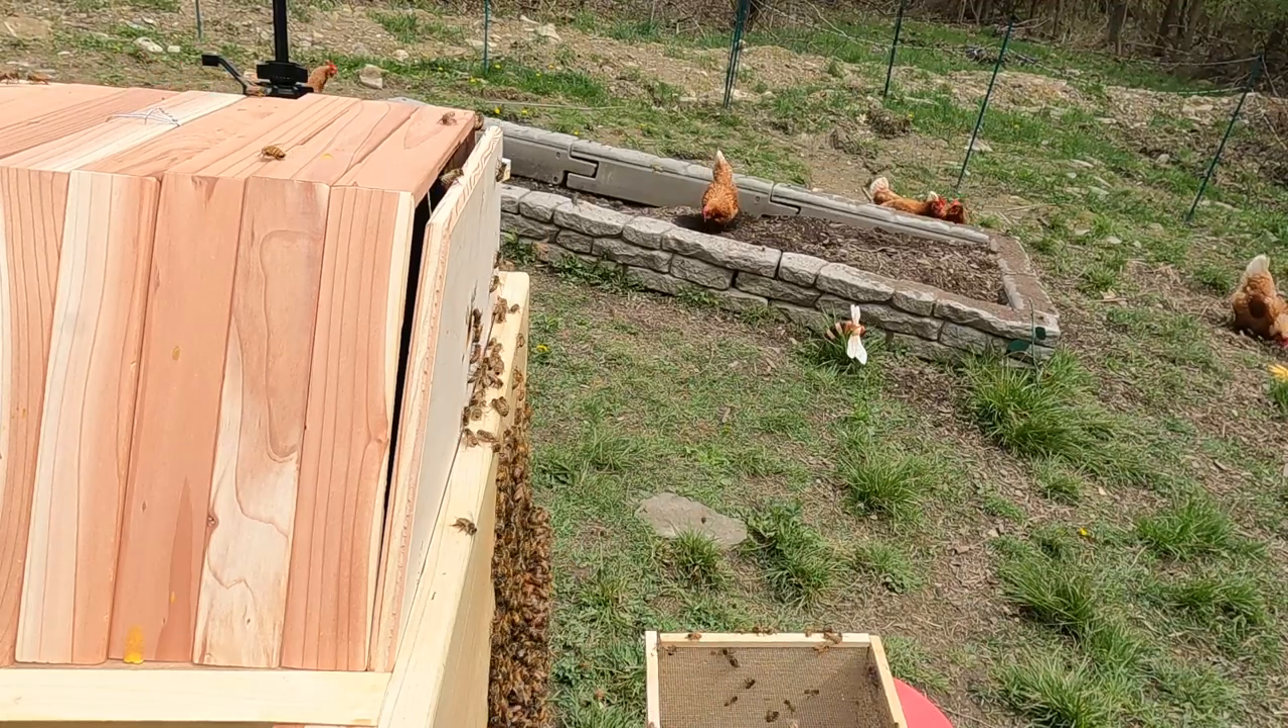Anyways the bees did crawl in here and if you look there's this gap on the front of the cathedral hive with that front board that's a little bit loose.